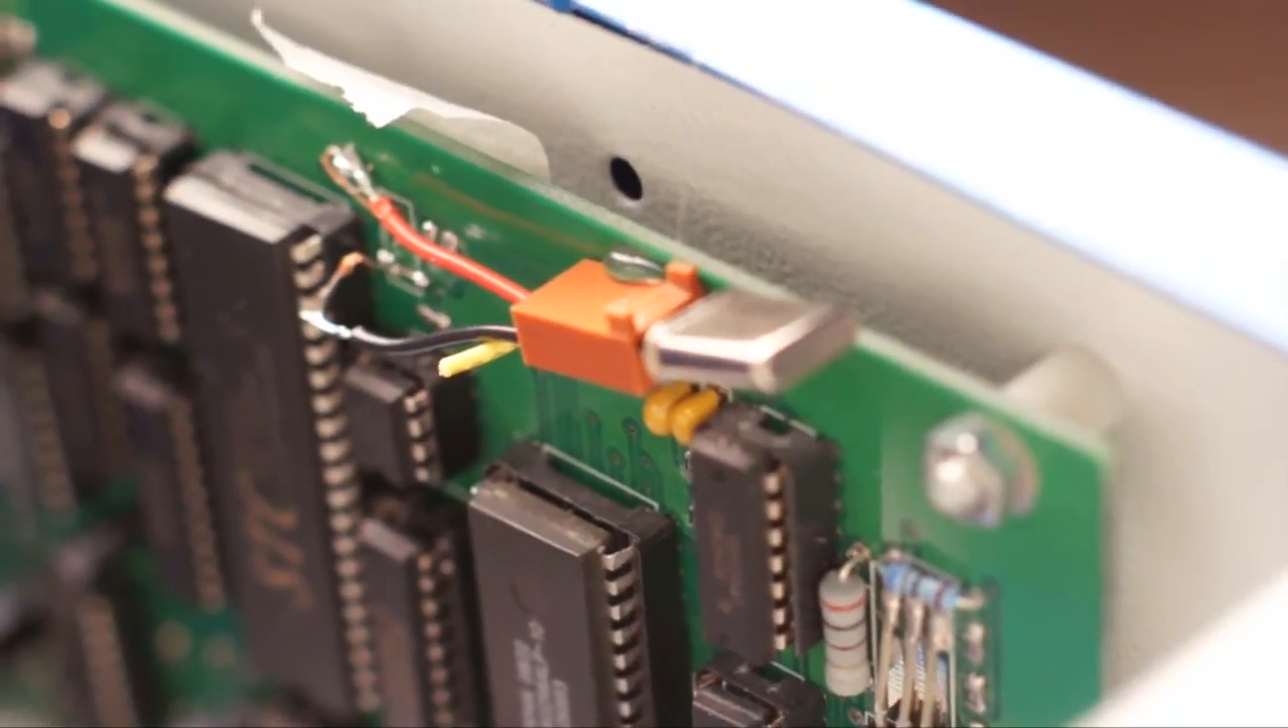And then I made a little mount here that so I could swap out crystals.